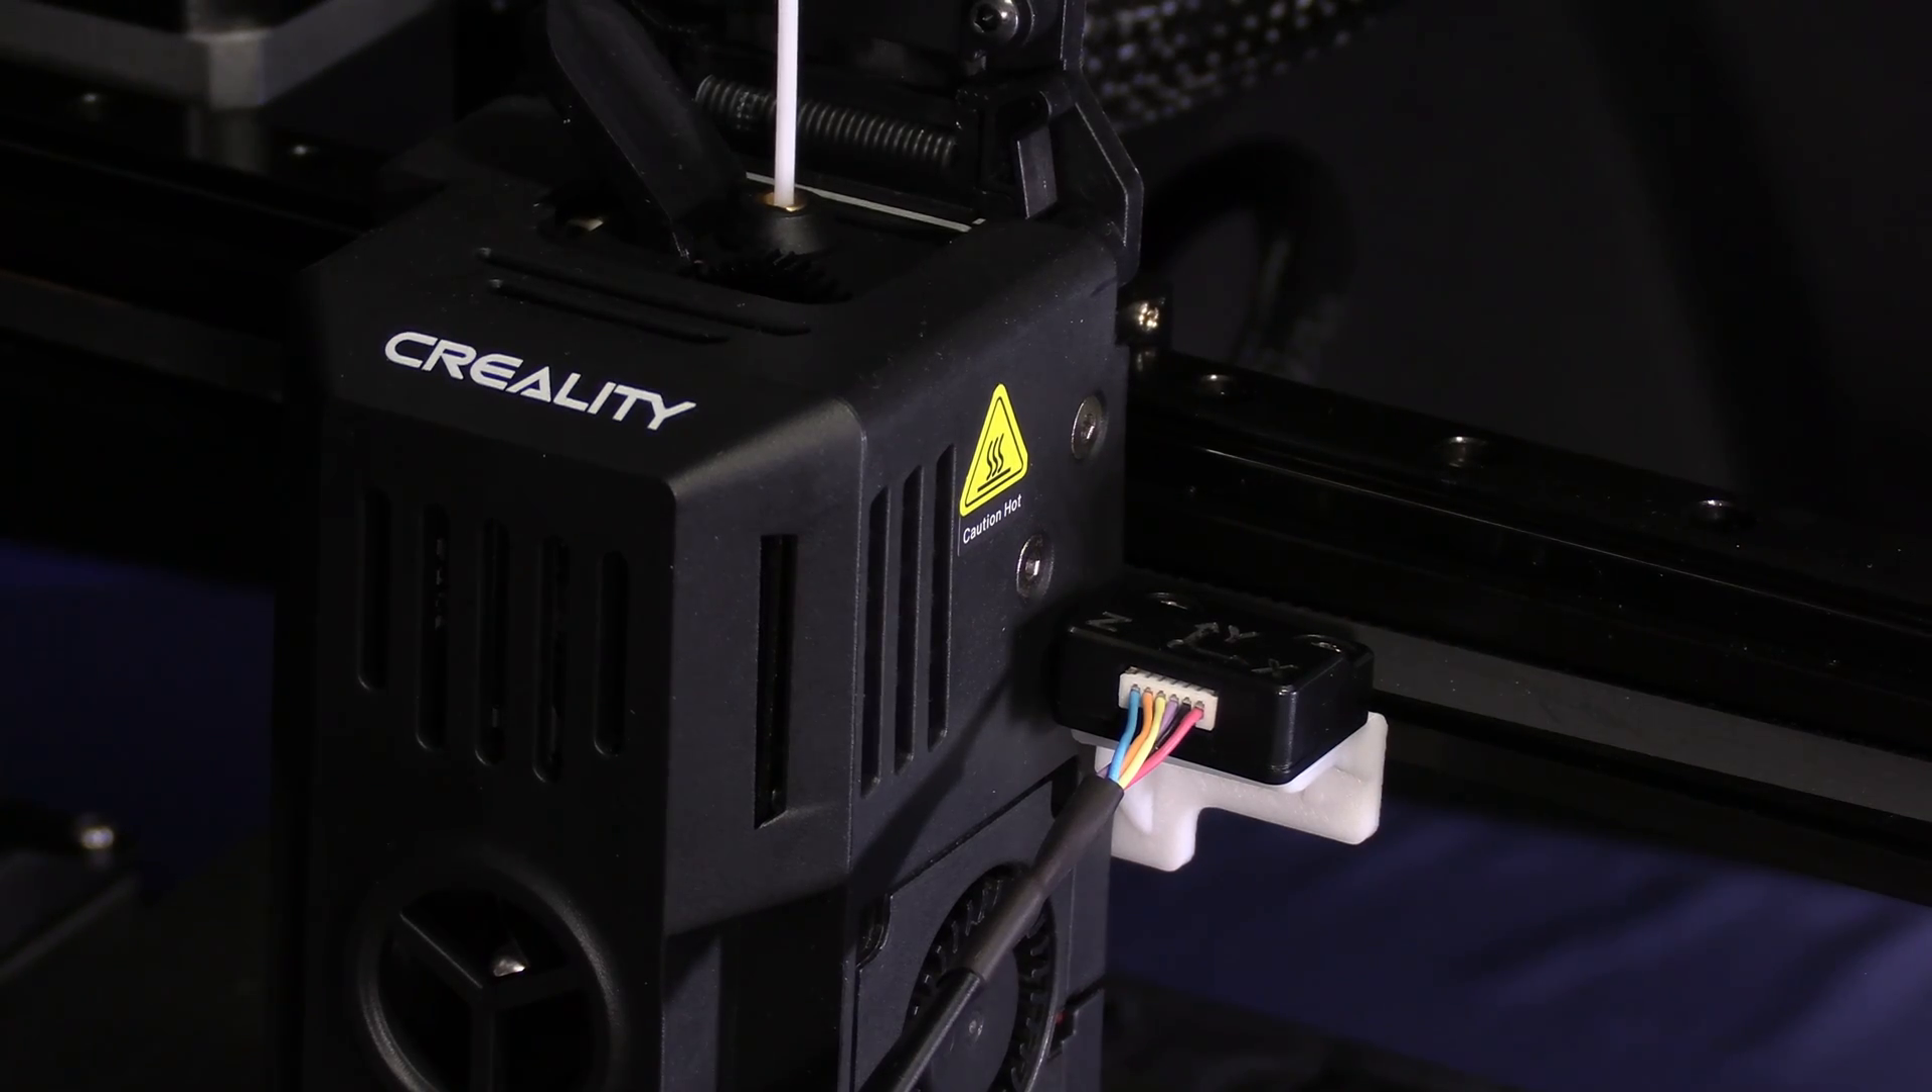We have mounted the sensor to the bracket.